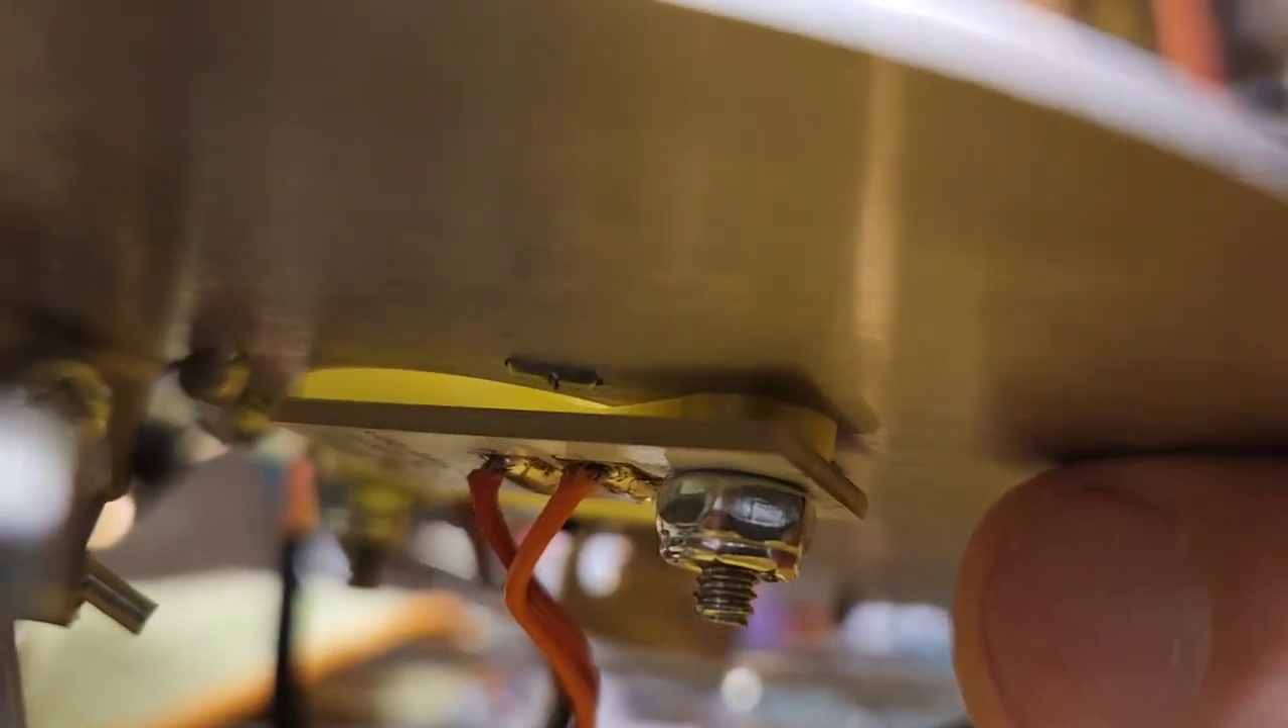Okay so we got the other nut back on but I just want to show you something real quick.